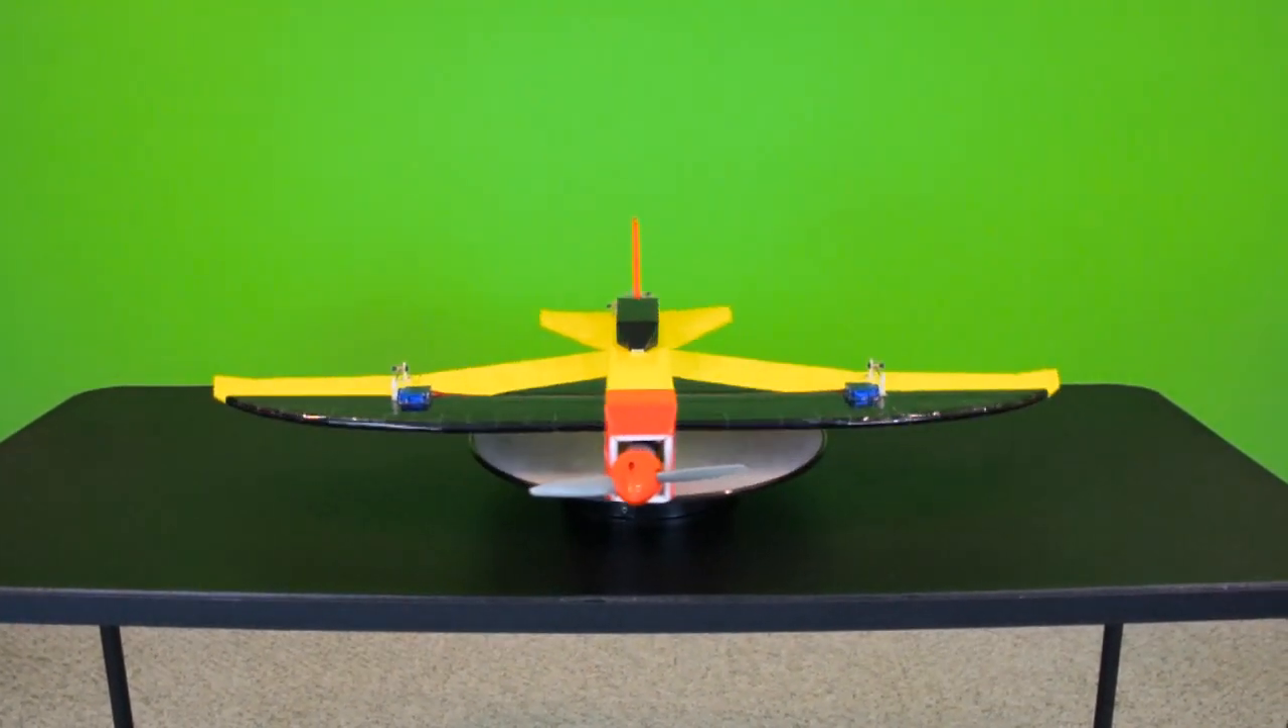I got the plane all fully assembled here.